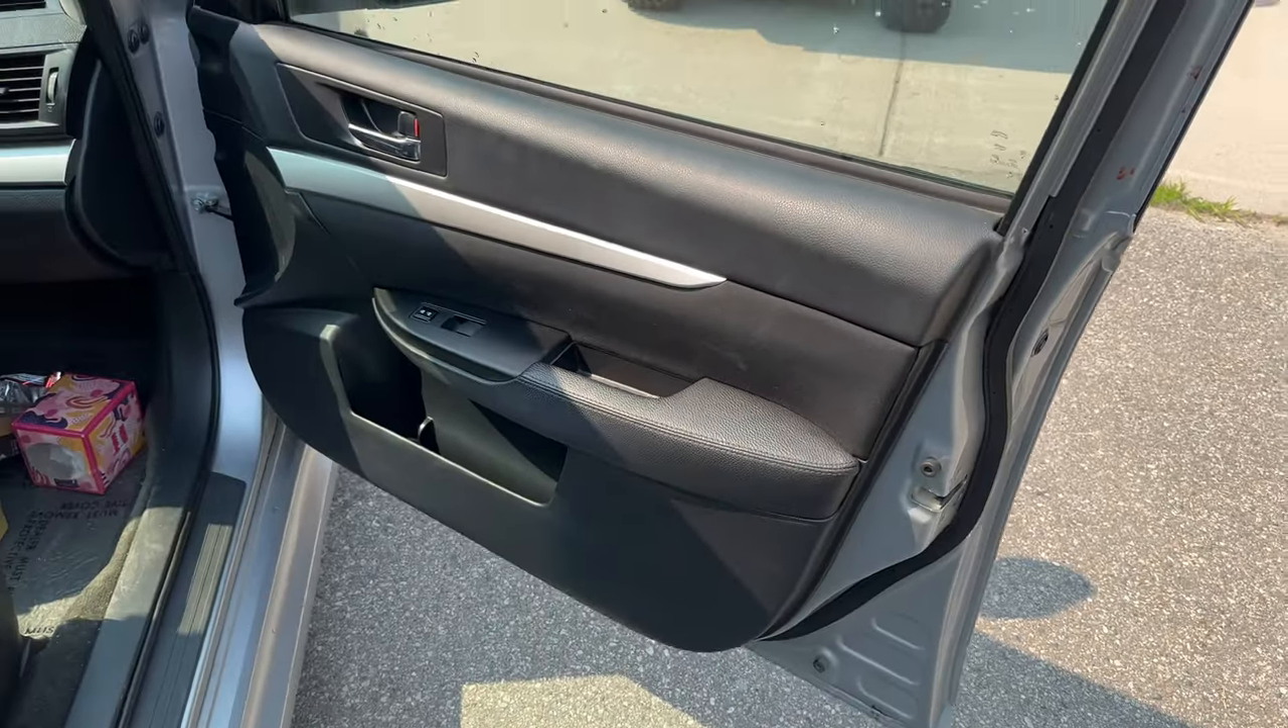Alright, passenger door is now back together.